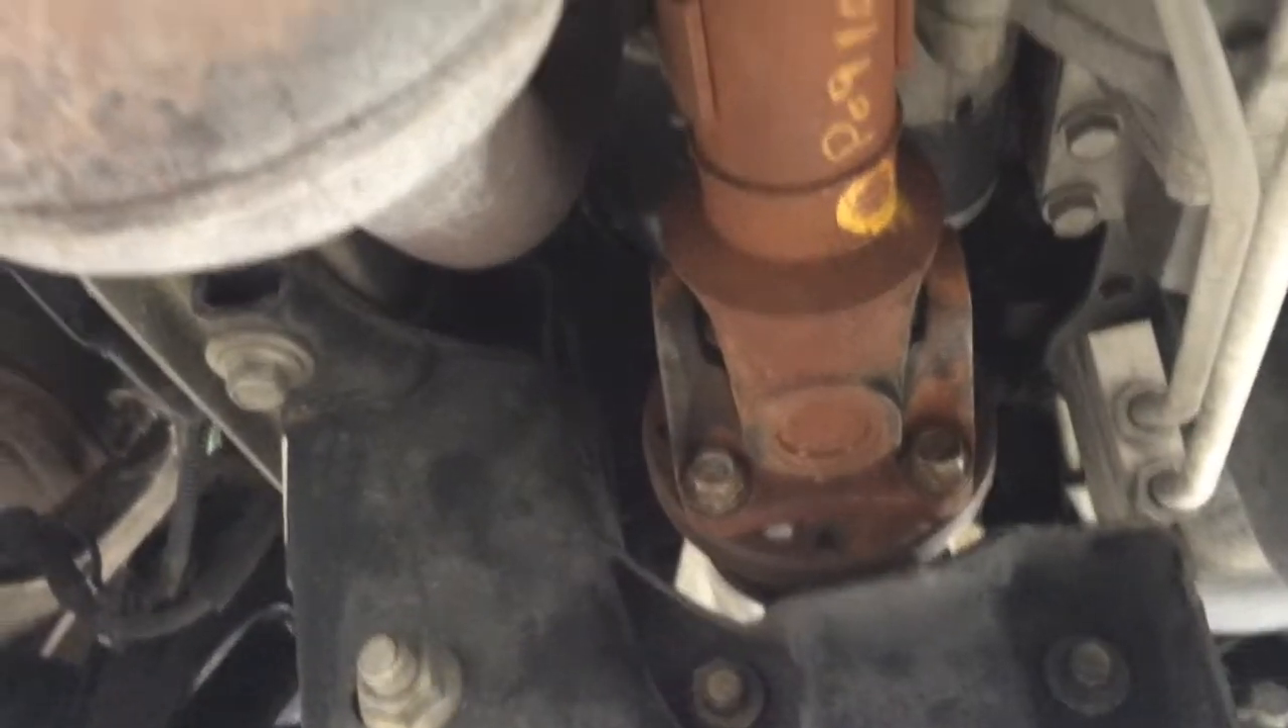All right front drive shaft is in.